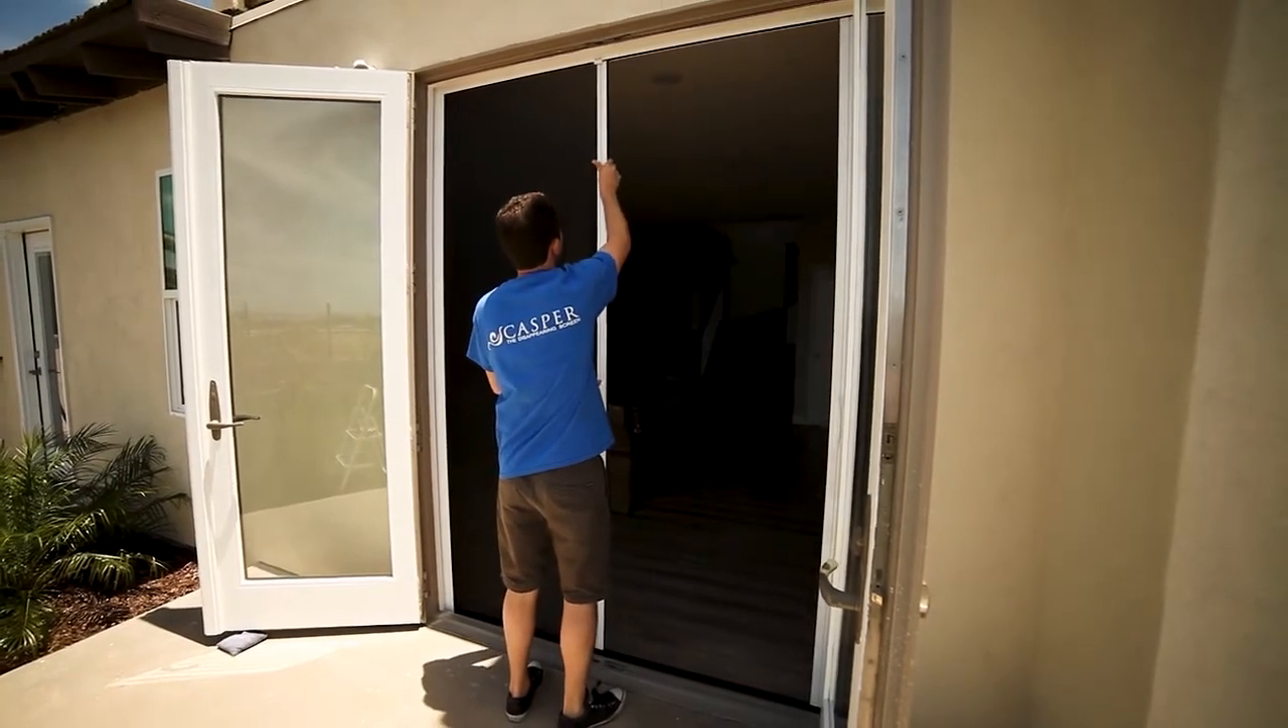Your double door retractable screen is now installed.